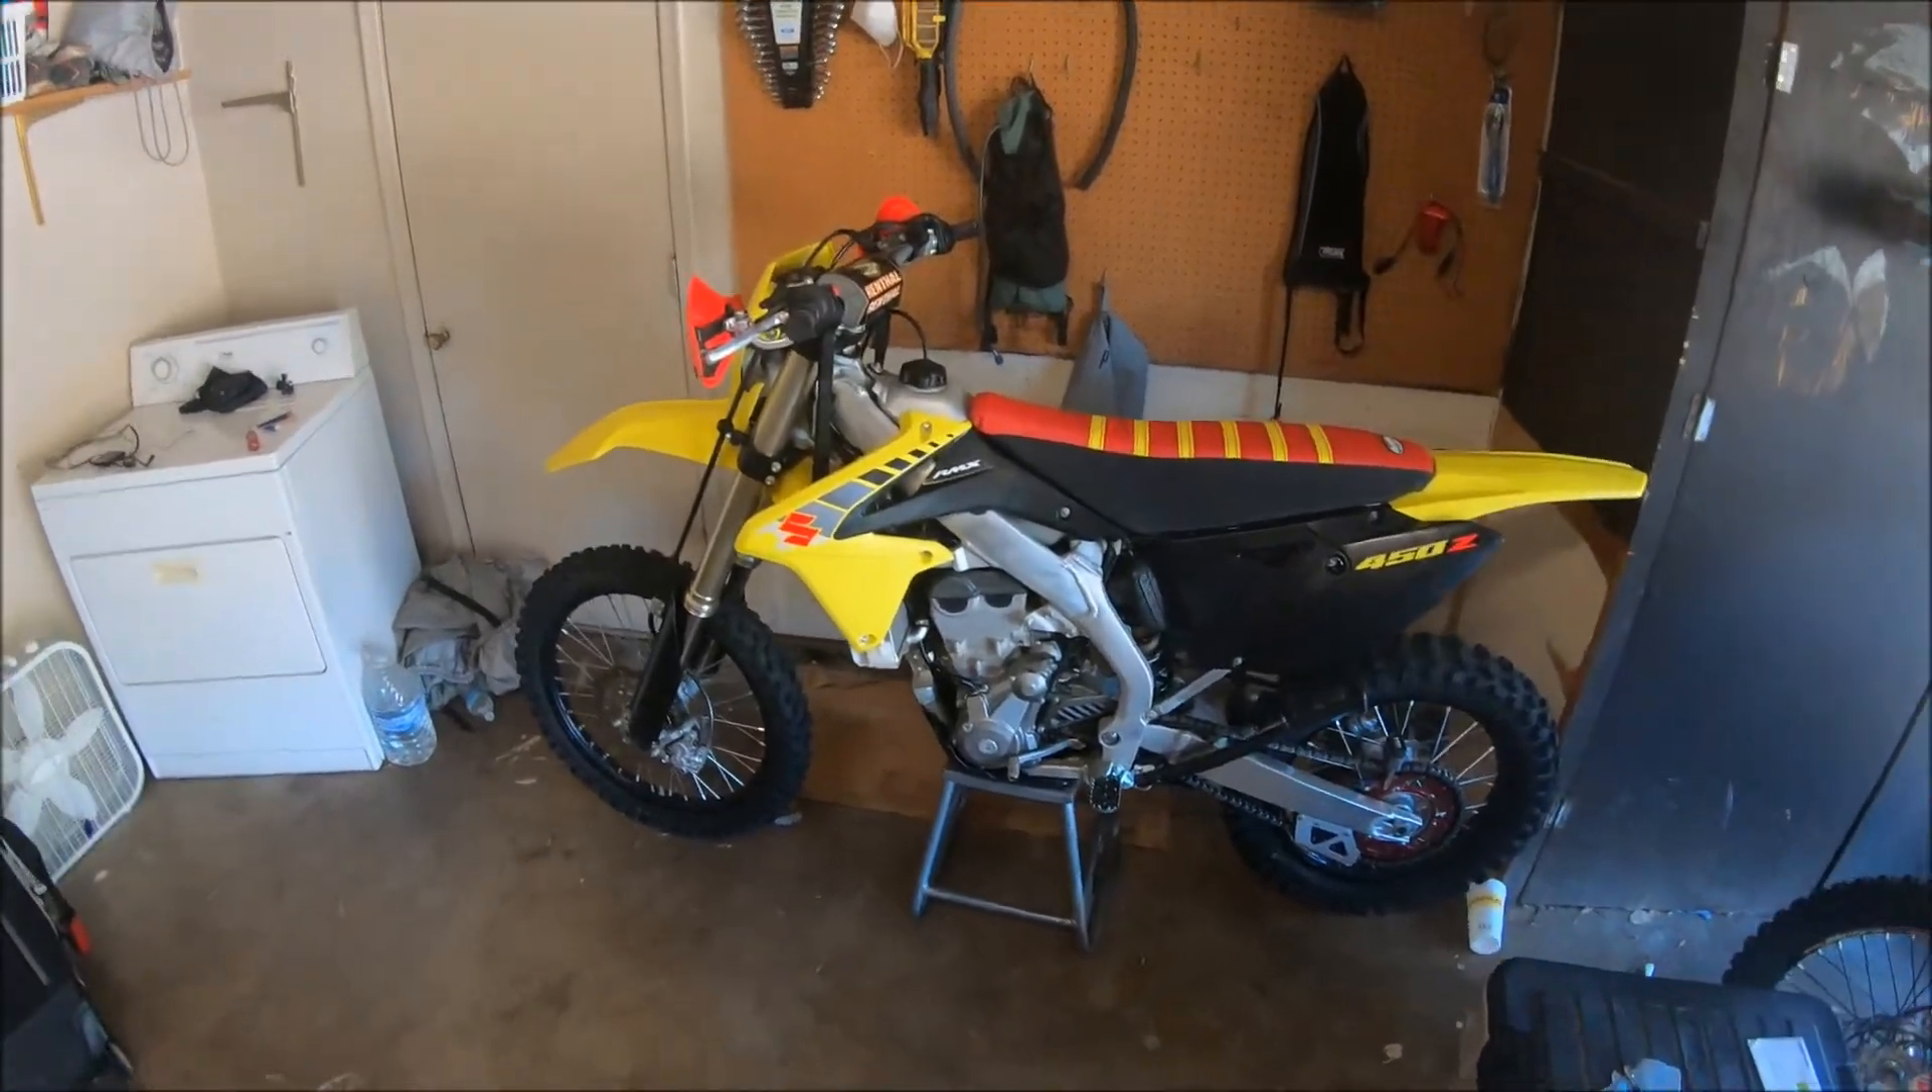I got the rmx back together snapped up together everything in place.